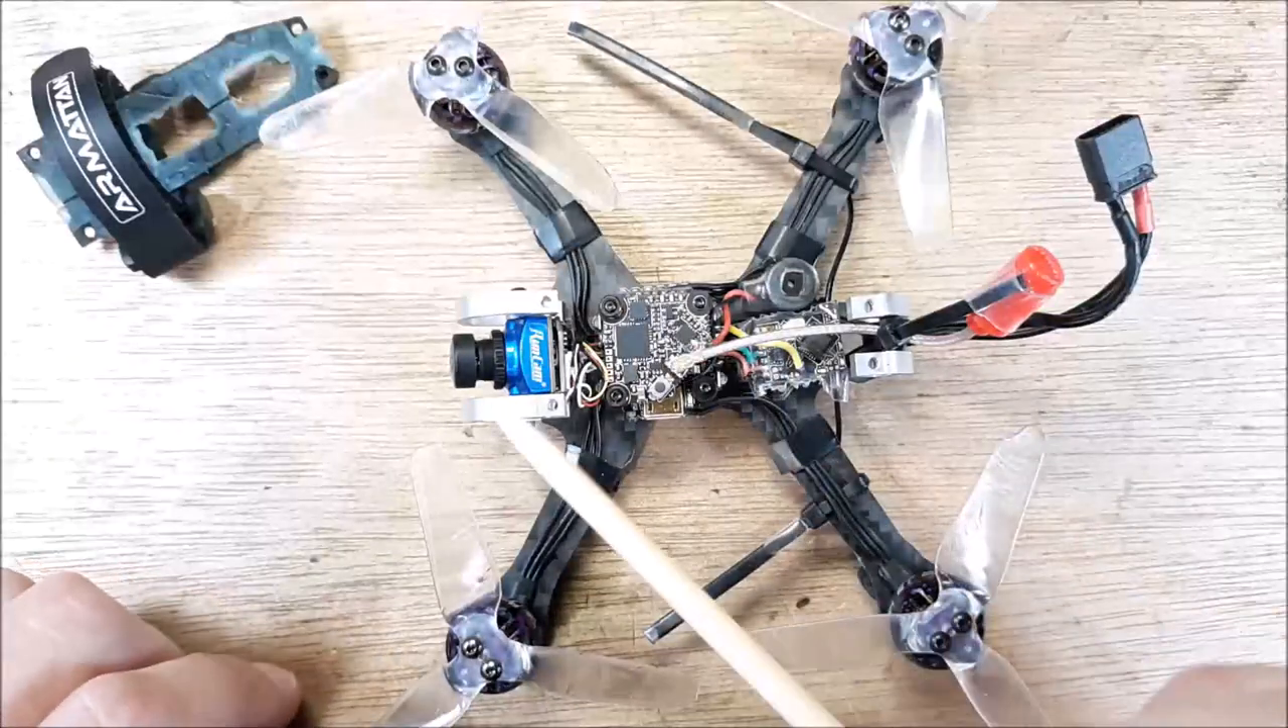All right, we've got the top popped off.